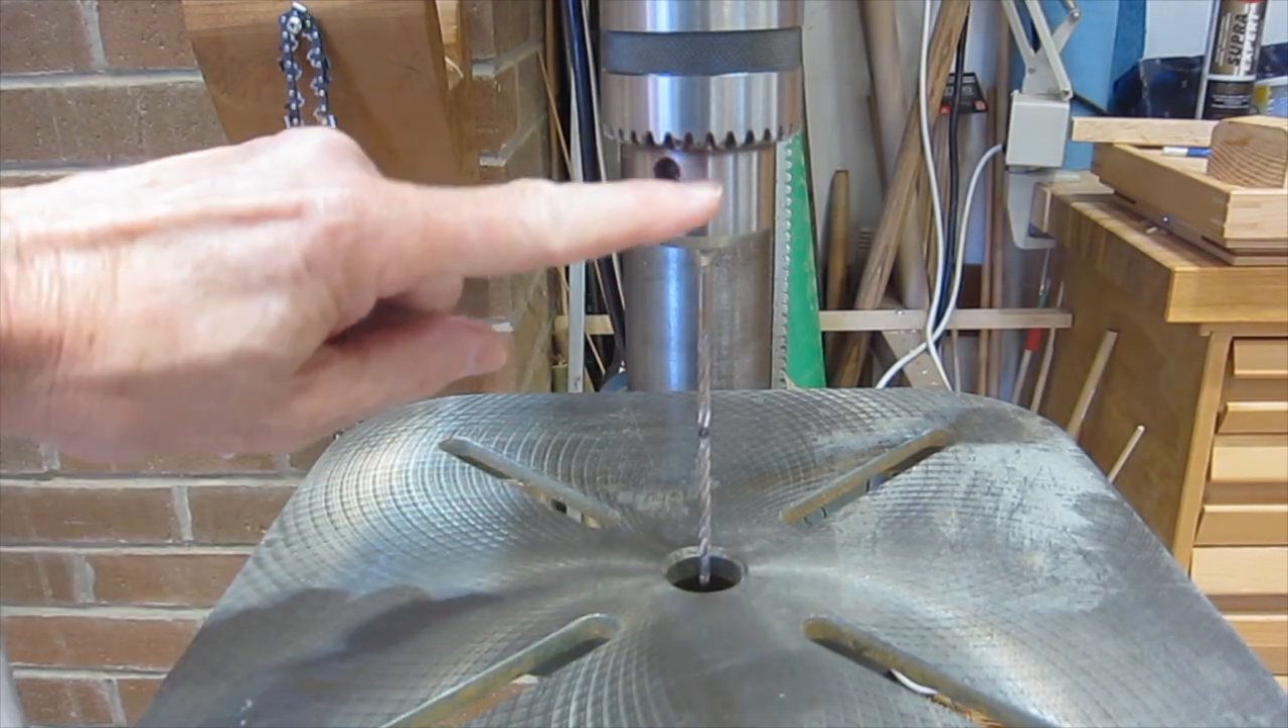I've got the table lined up with the center of the spindle.